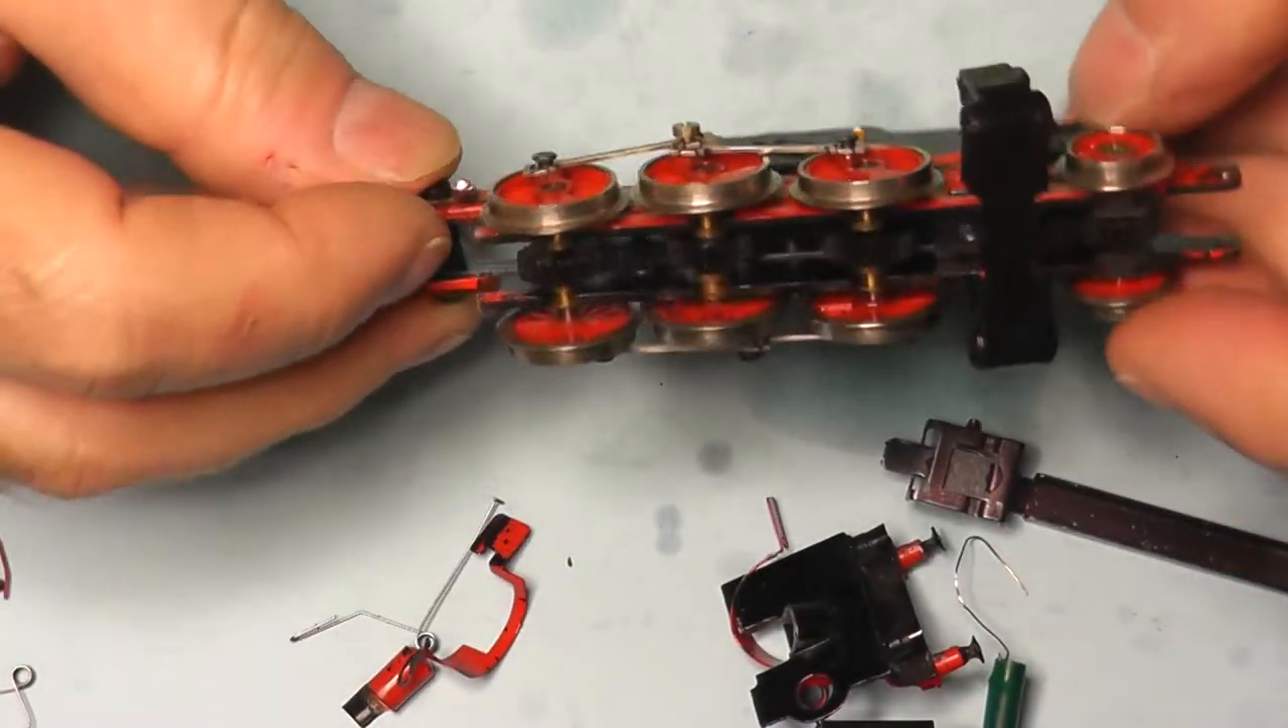Also alle Achsen sind jetzt drin.